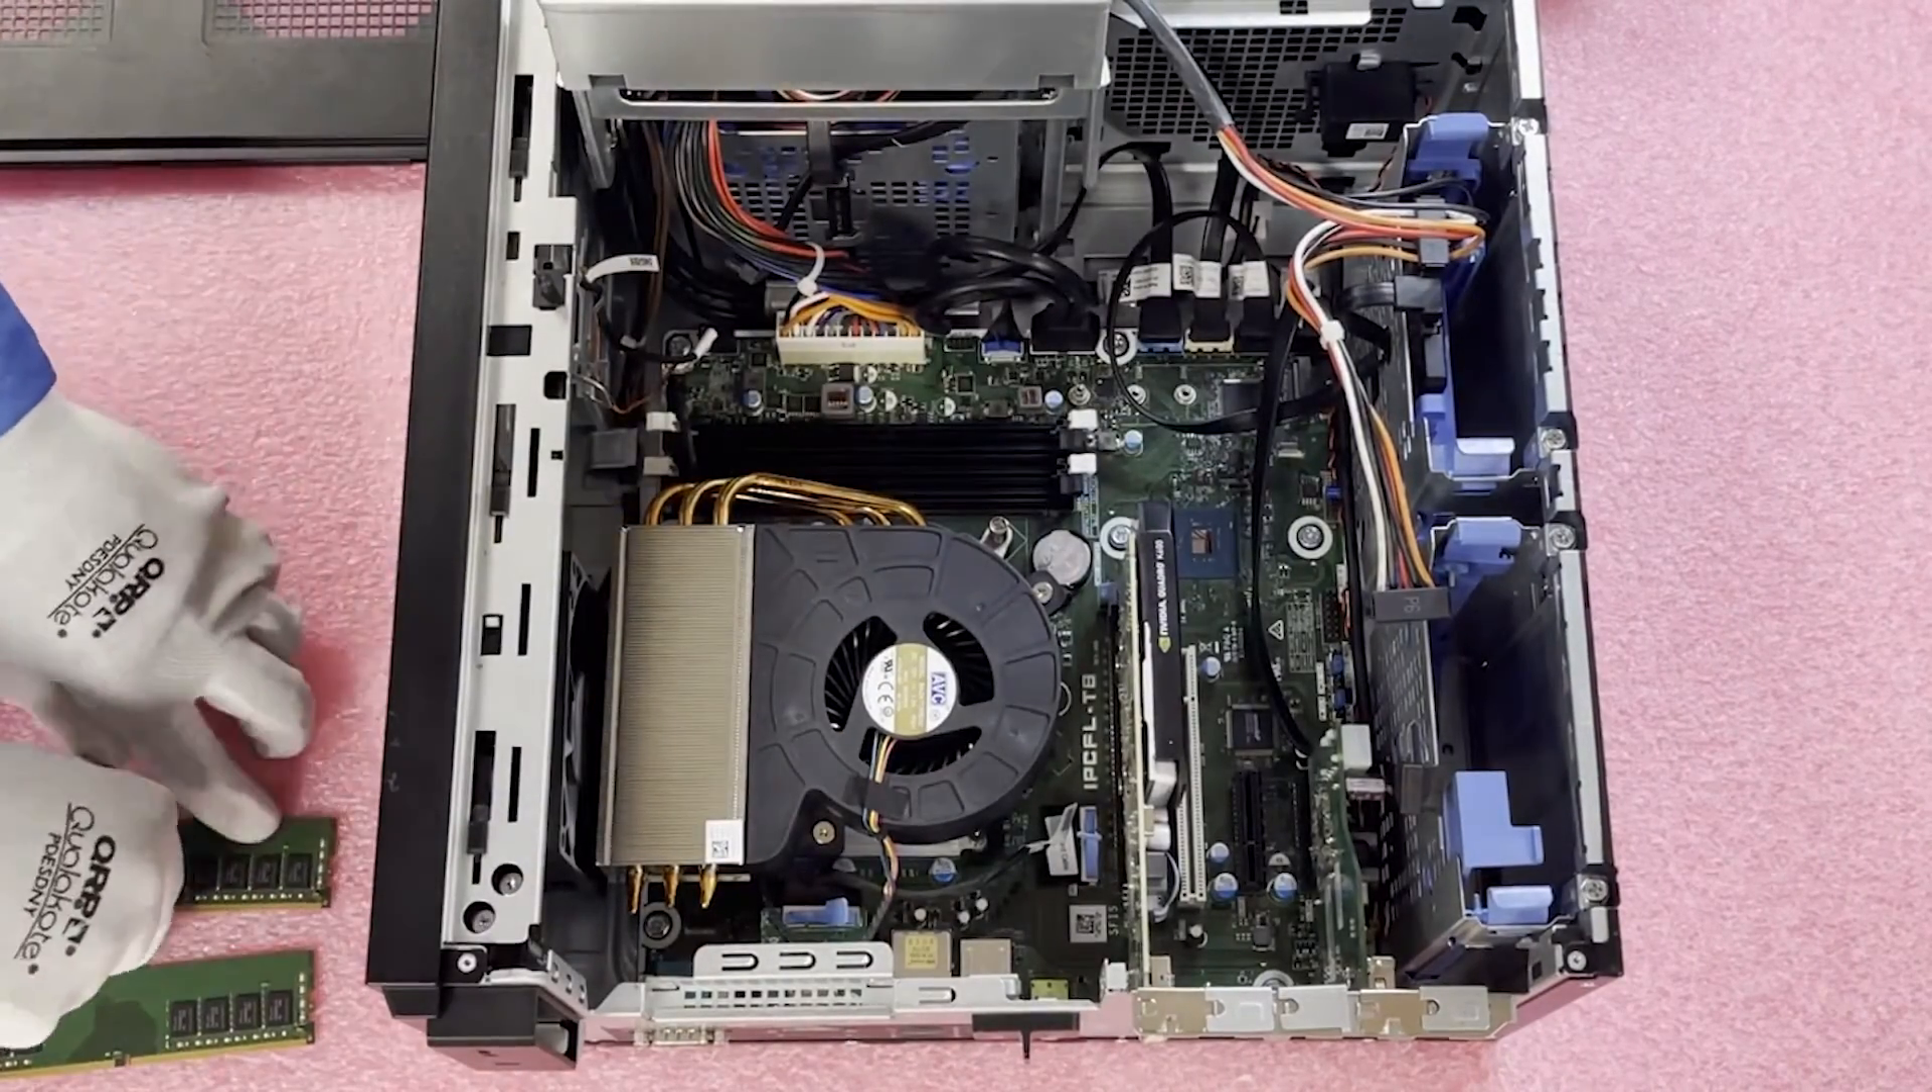So just like that, we can get the two modules removed.